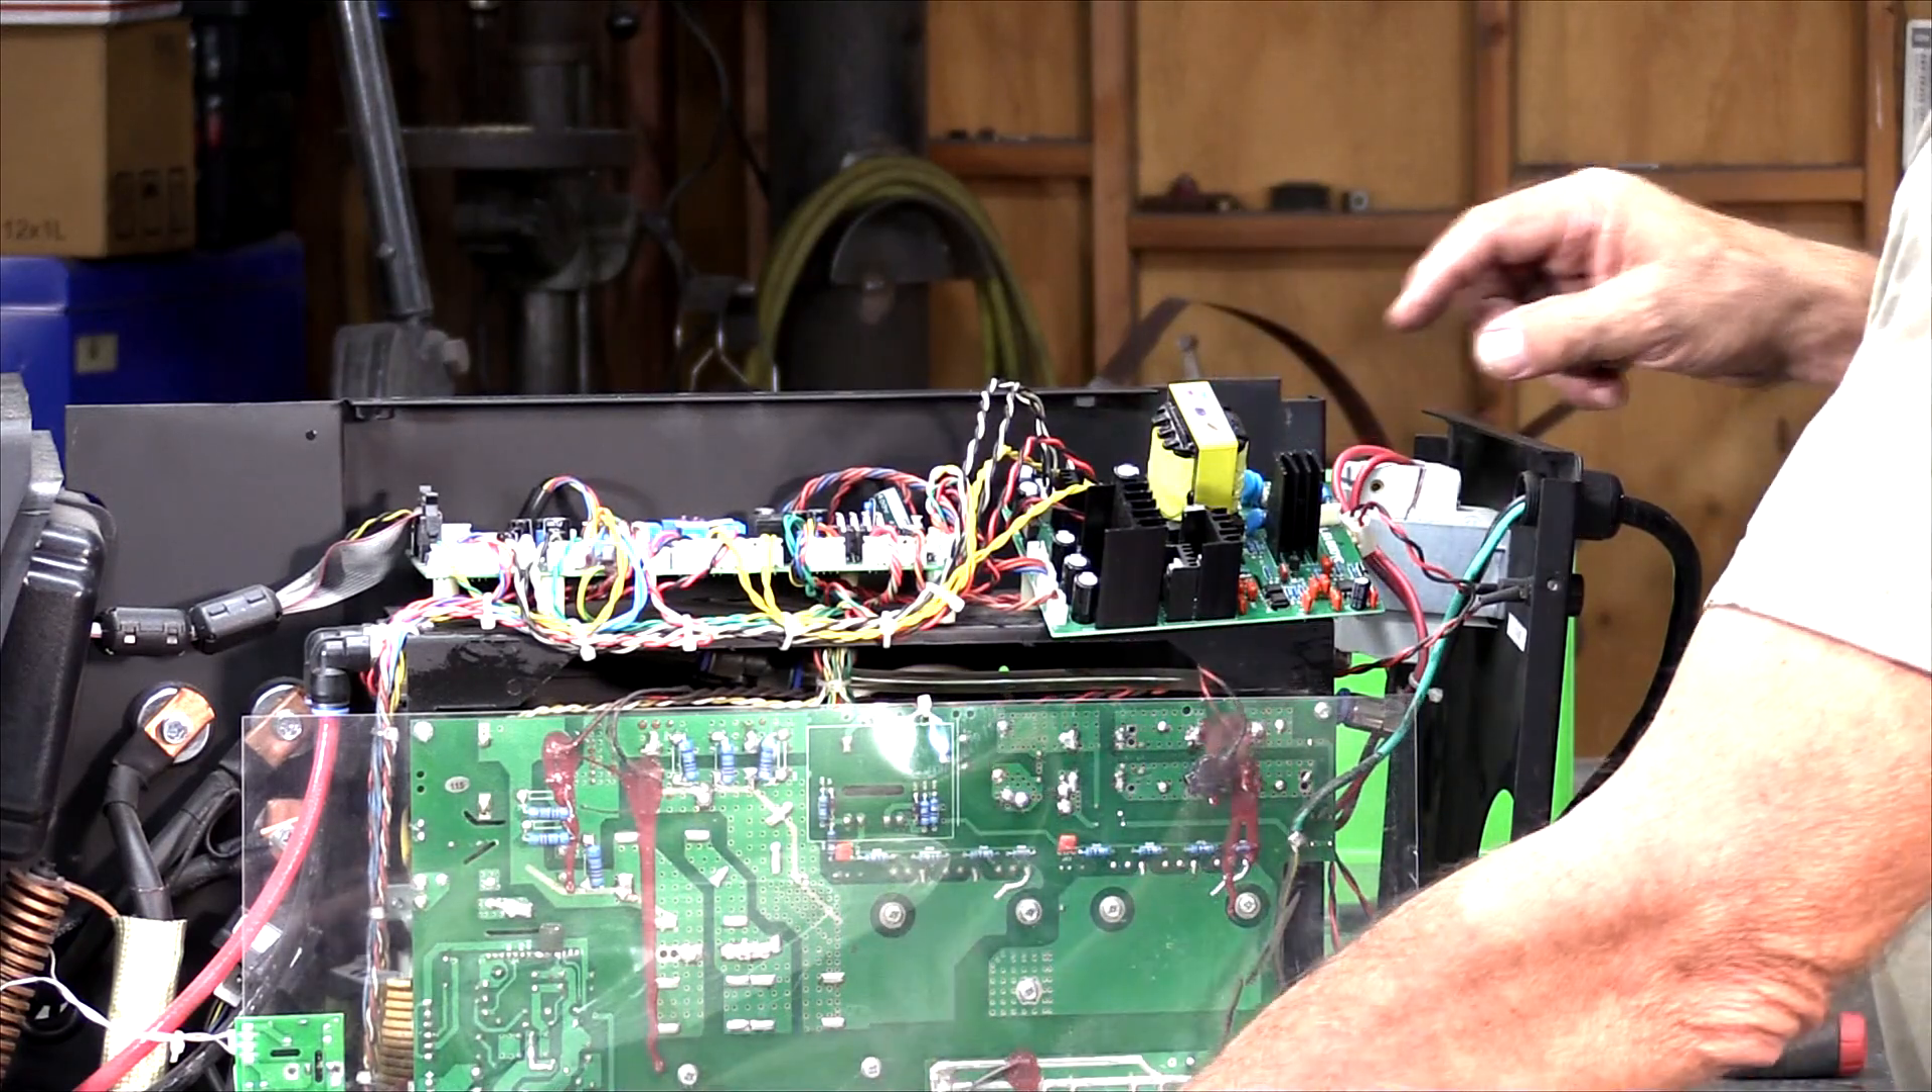You know, the whole metal cover comes off. Finally exposes the inside of the machine.